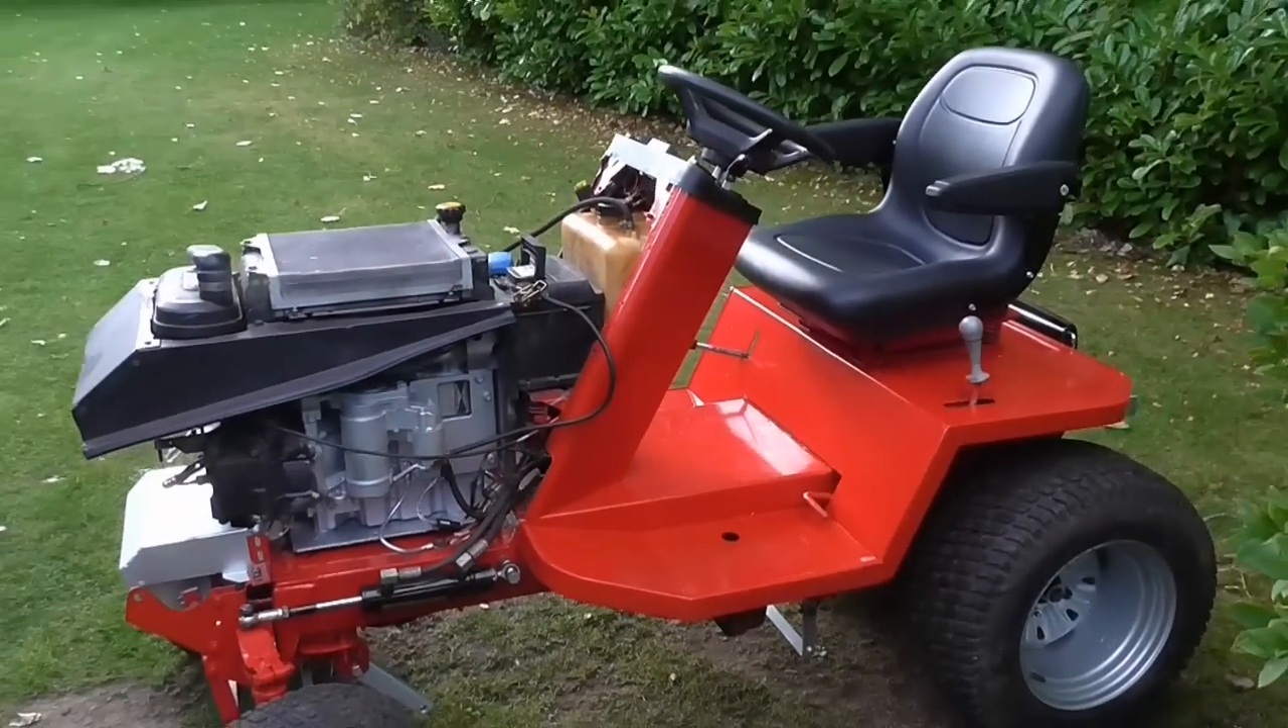Right, that's the seat on and it's looking quite good.